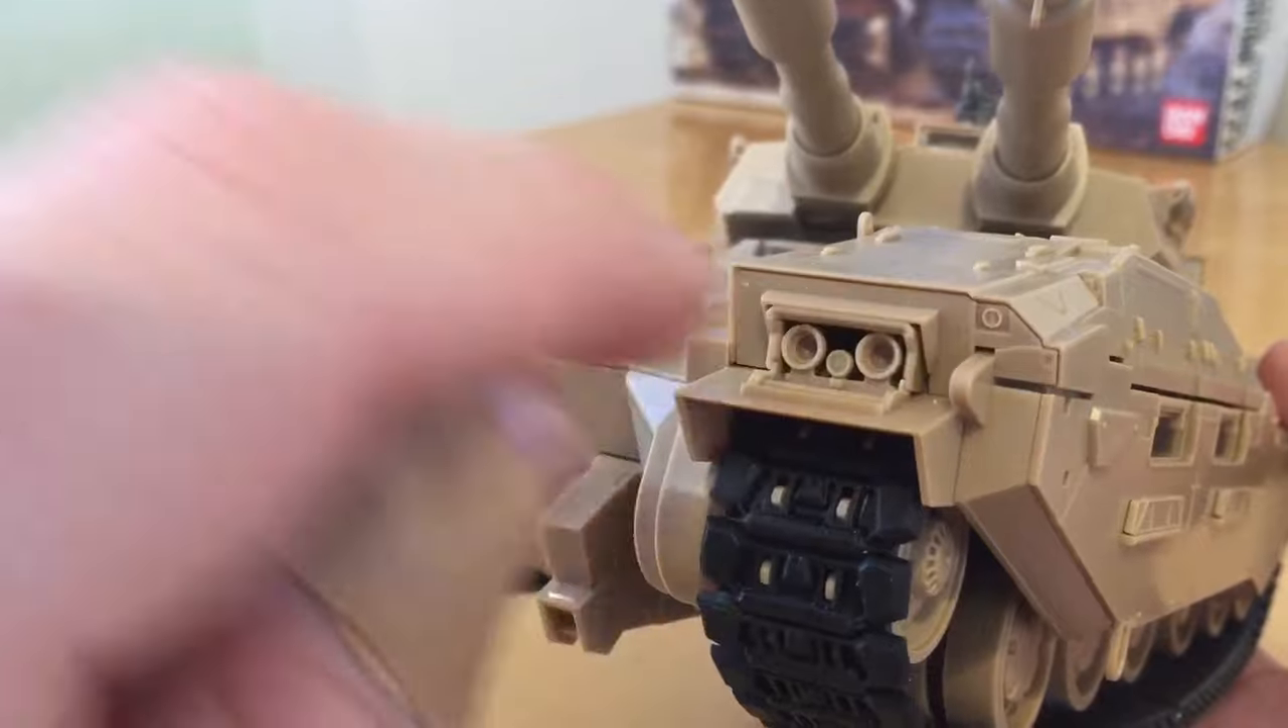The headlights have got clear pieces to go in there. I've not put them in there because that needs painting before the backs need painting before they go in.